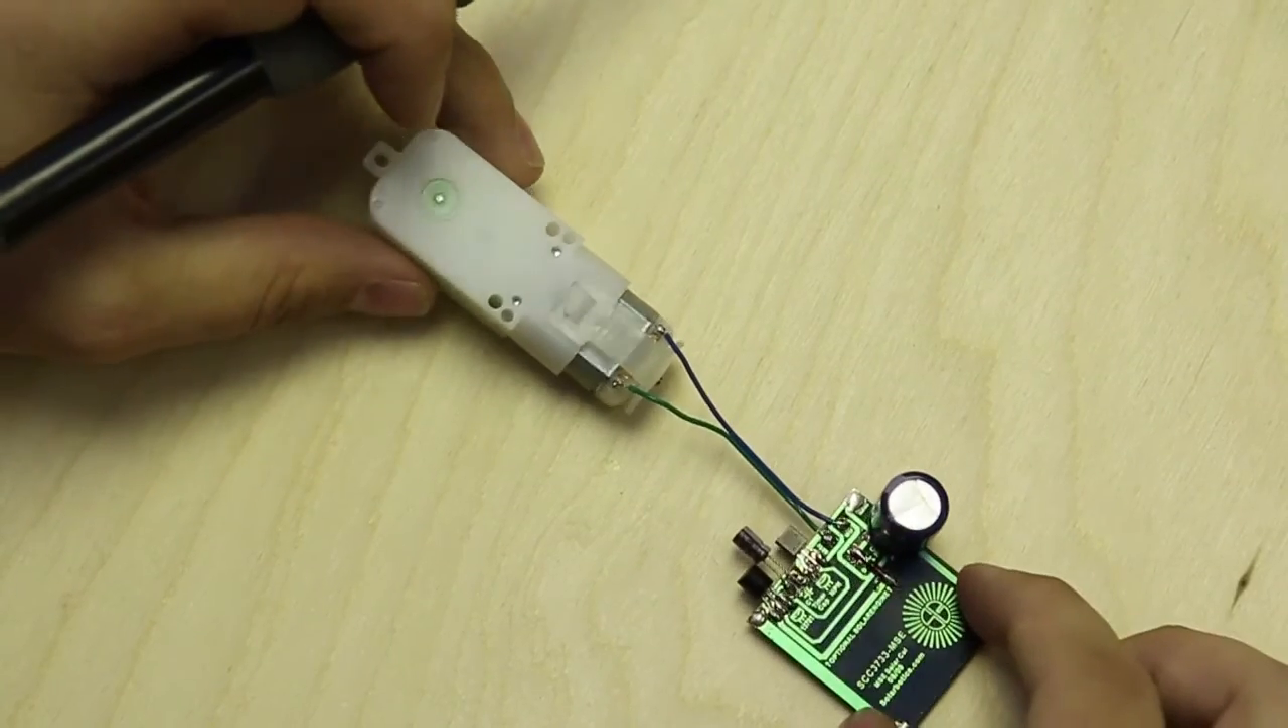We have our solar engine connected to our motor with all of our components in place.